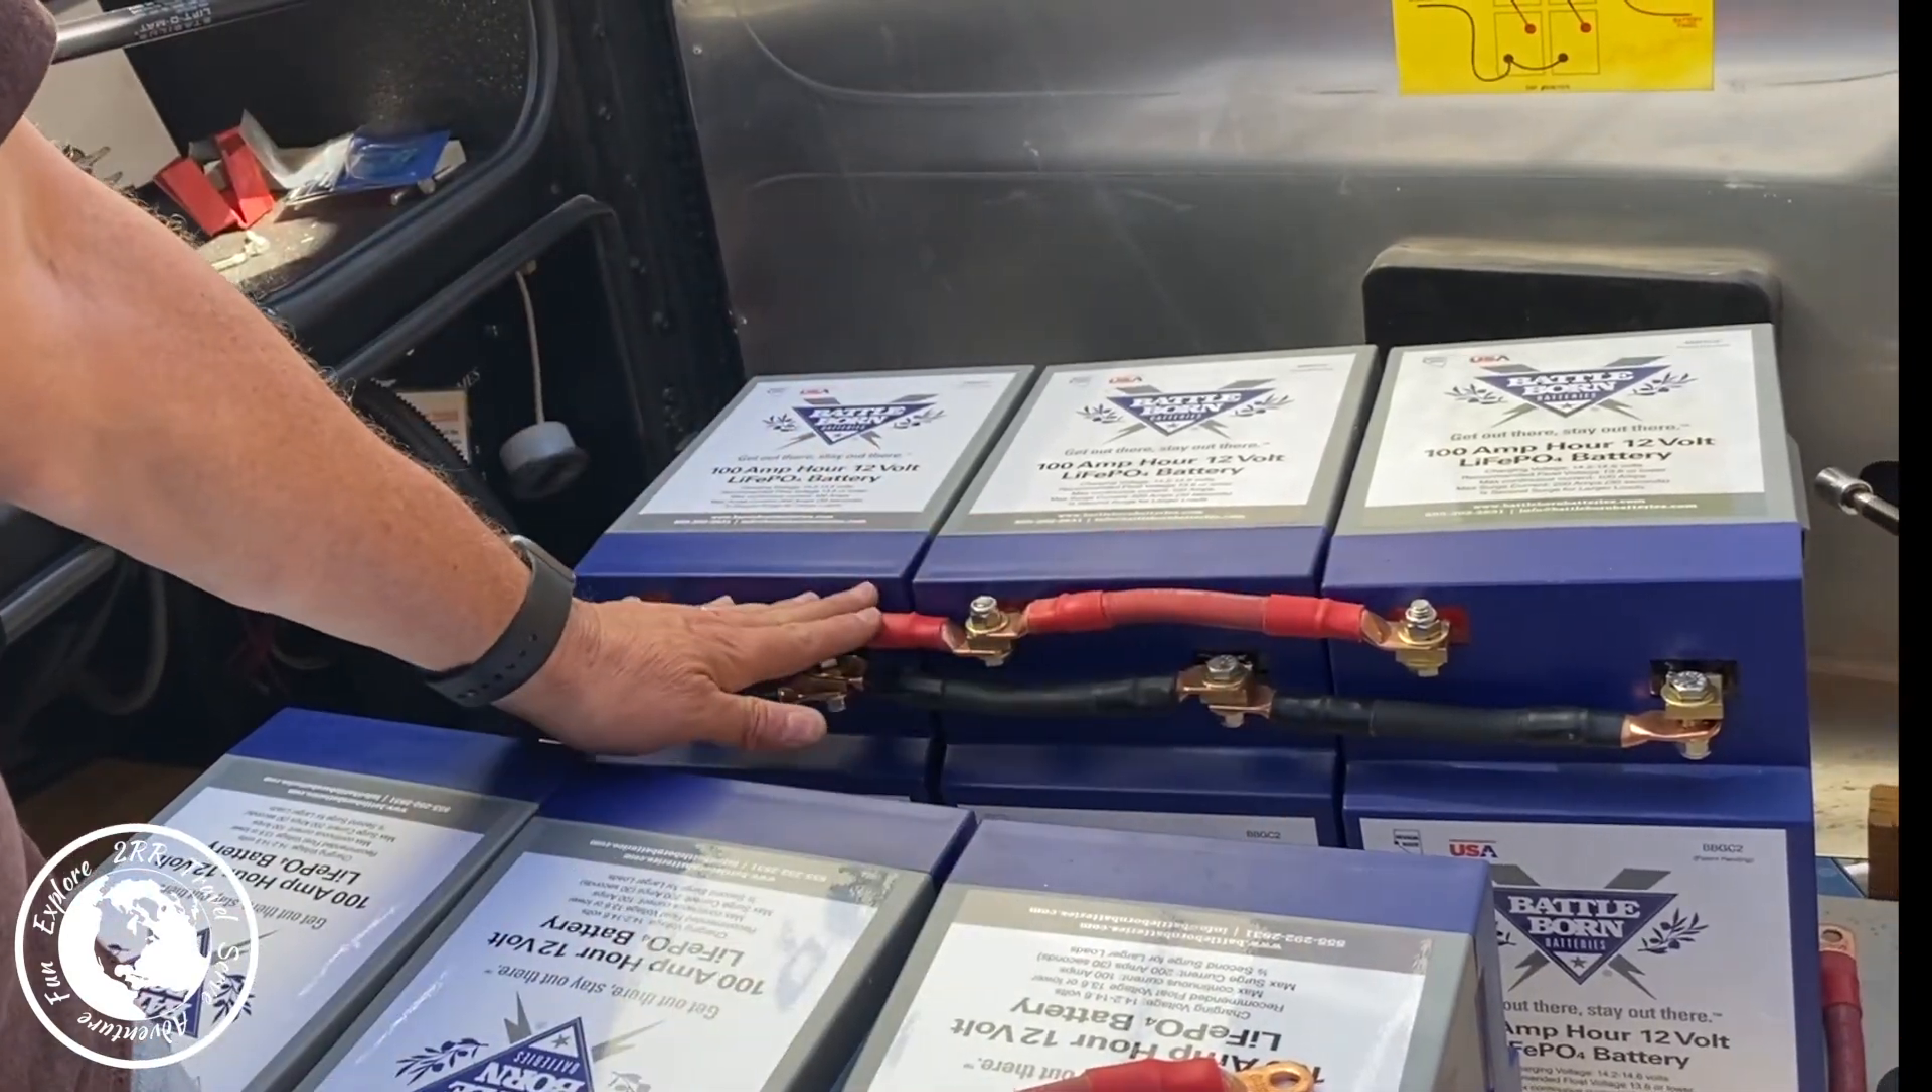I have set up the first three batteries. You'll see that the that the negatives are all all the negatives are connected.